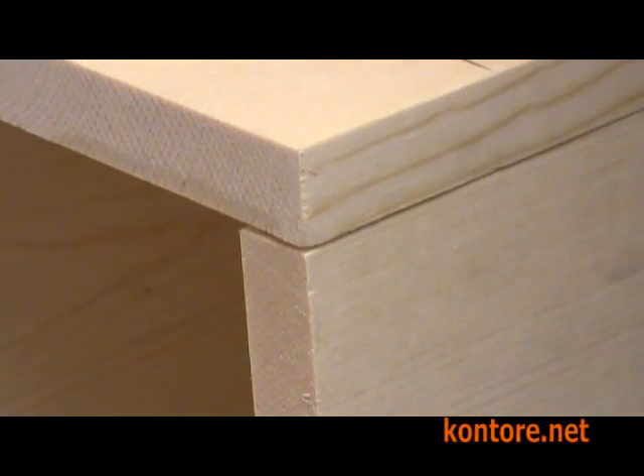The important point here is to align the bottom of the front piece with the edge bottom of the side. You can see that they're perfectly flush with each other here, and they're flush on this edge also.